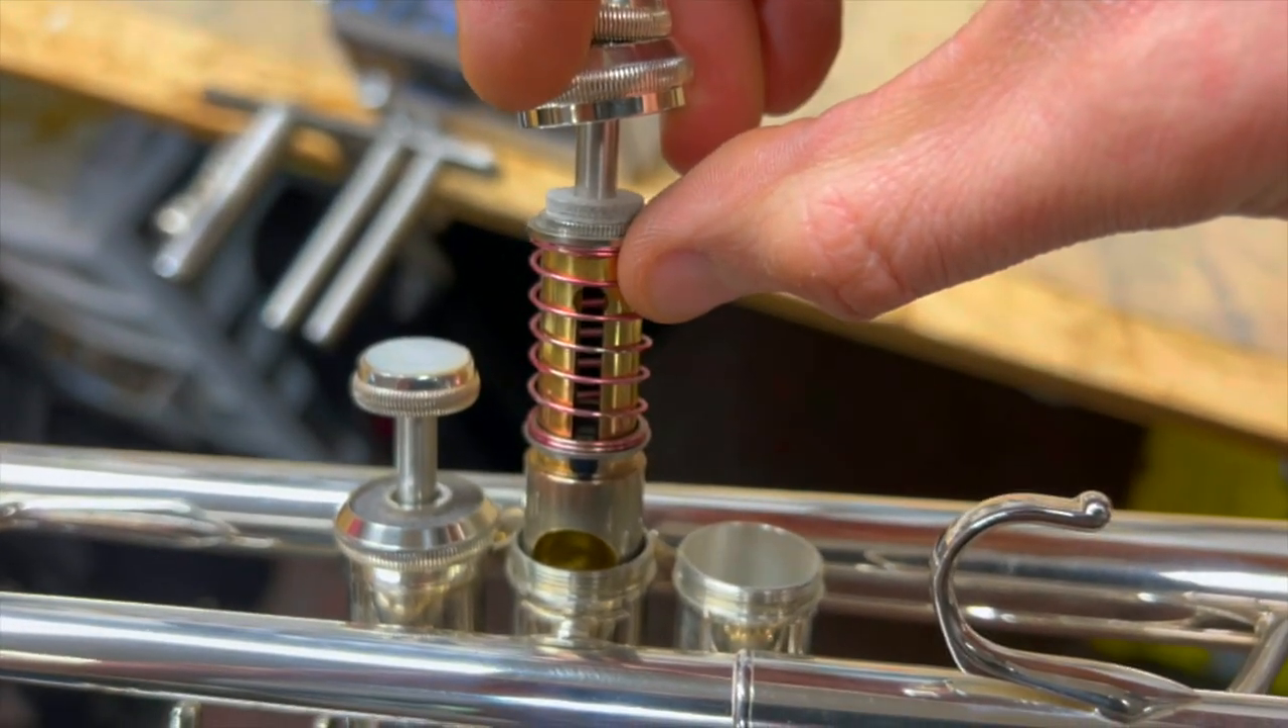The spring is on the outside now.